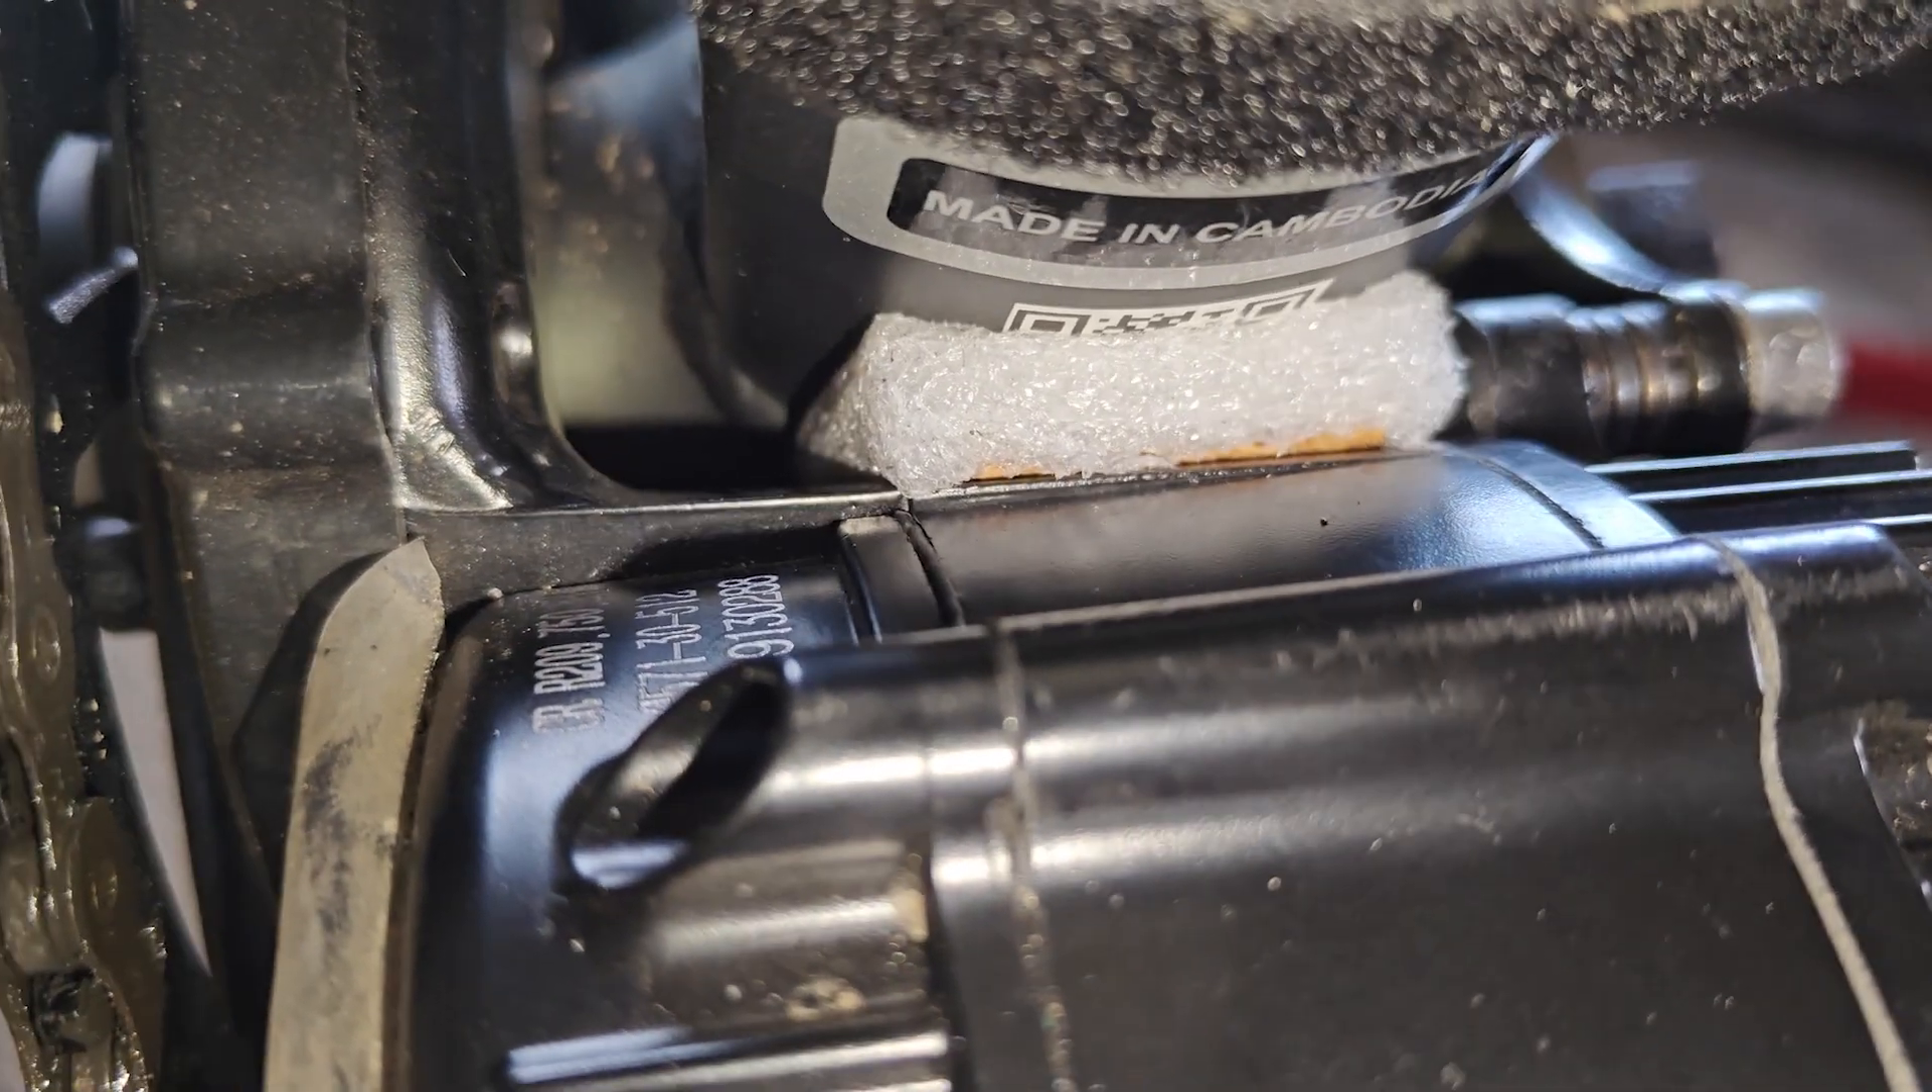So now I have this foam and cork wedged in there just hopefully to protect the frame.